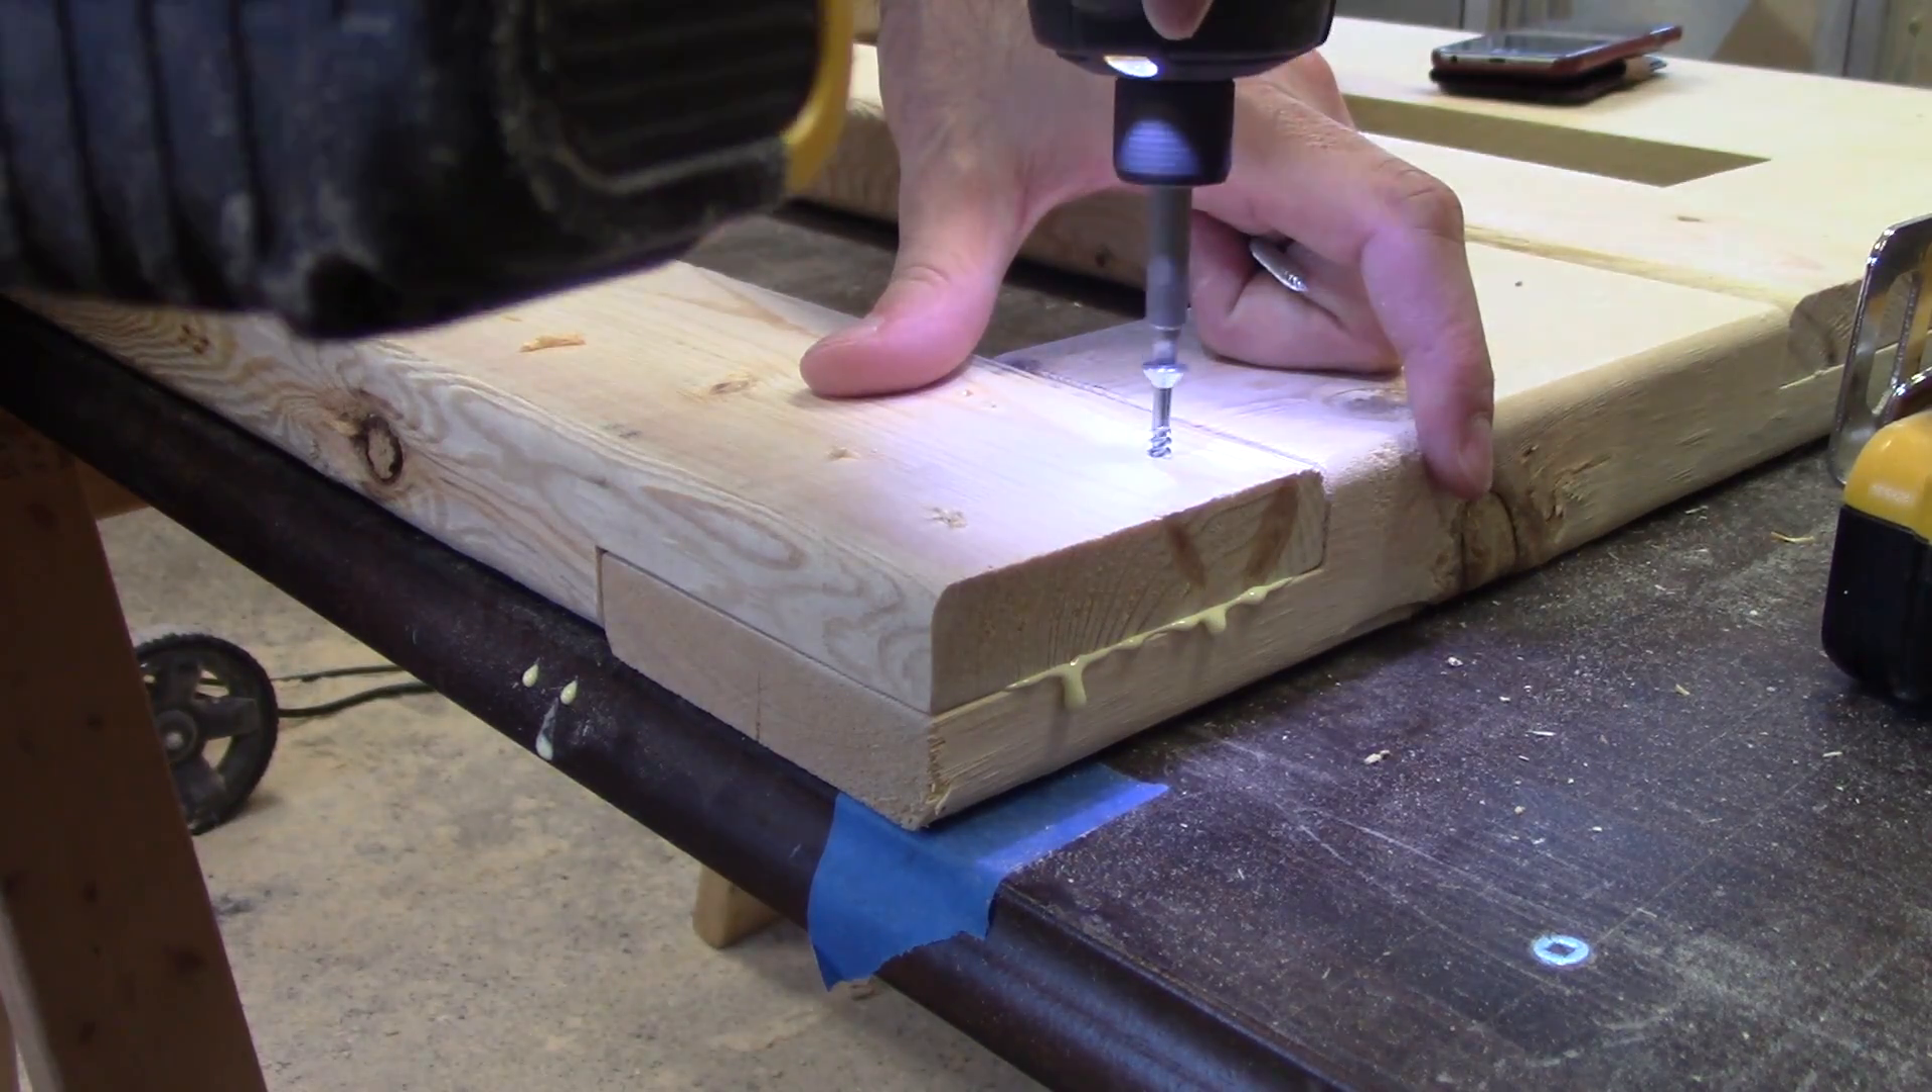Here I've used half -lap joints with glue and screws.